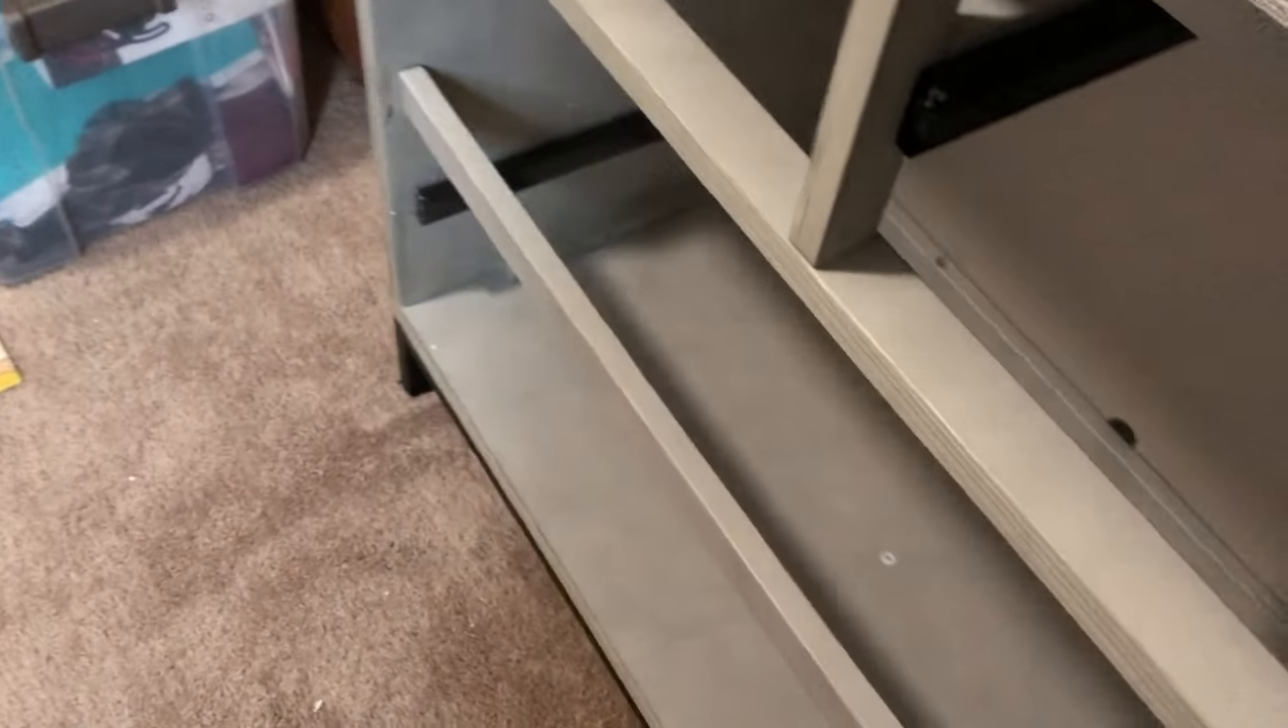Um, now the whole thing is still sturdy because we don't have drawers in it yet.